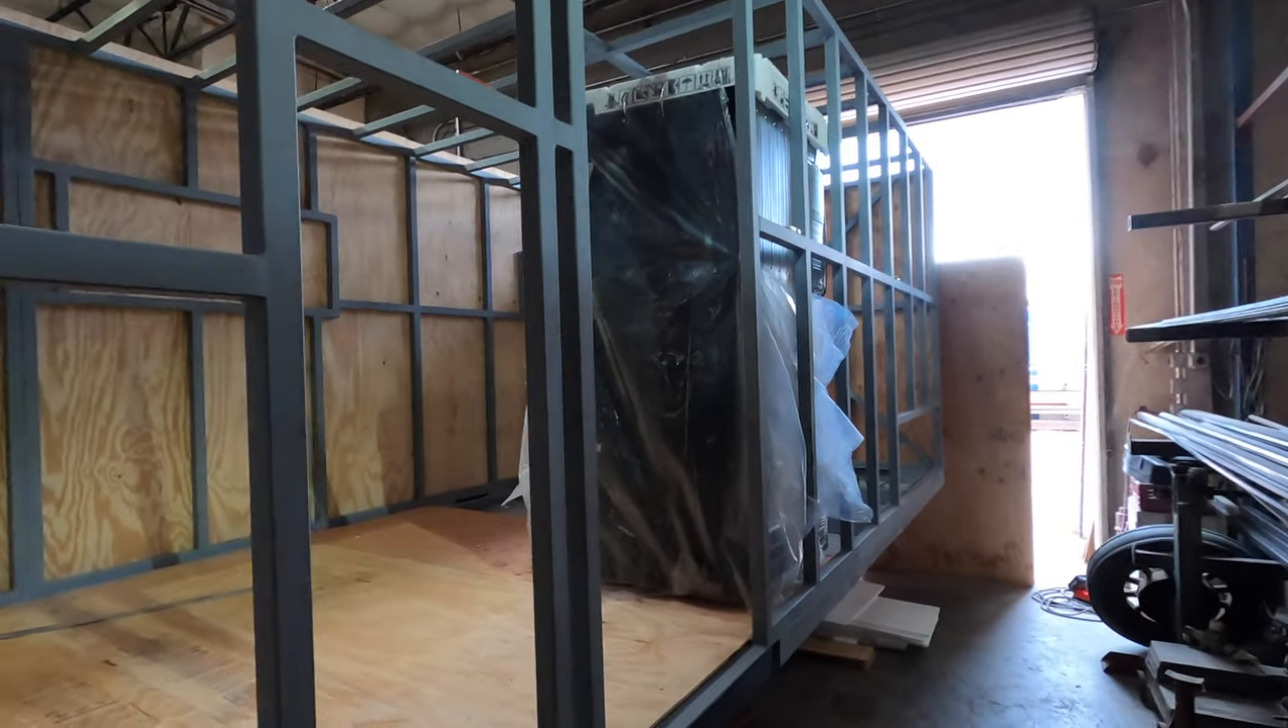I did get my fridge in. That is kind of where it goes.